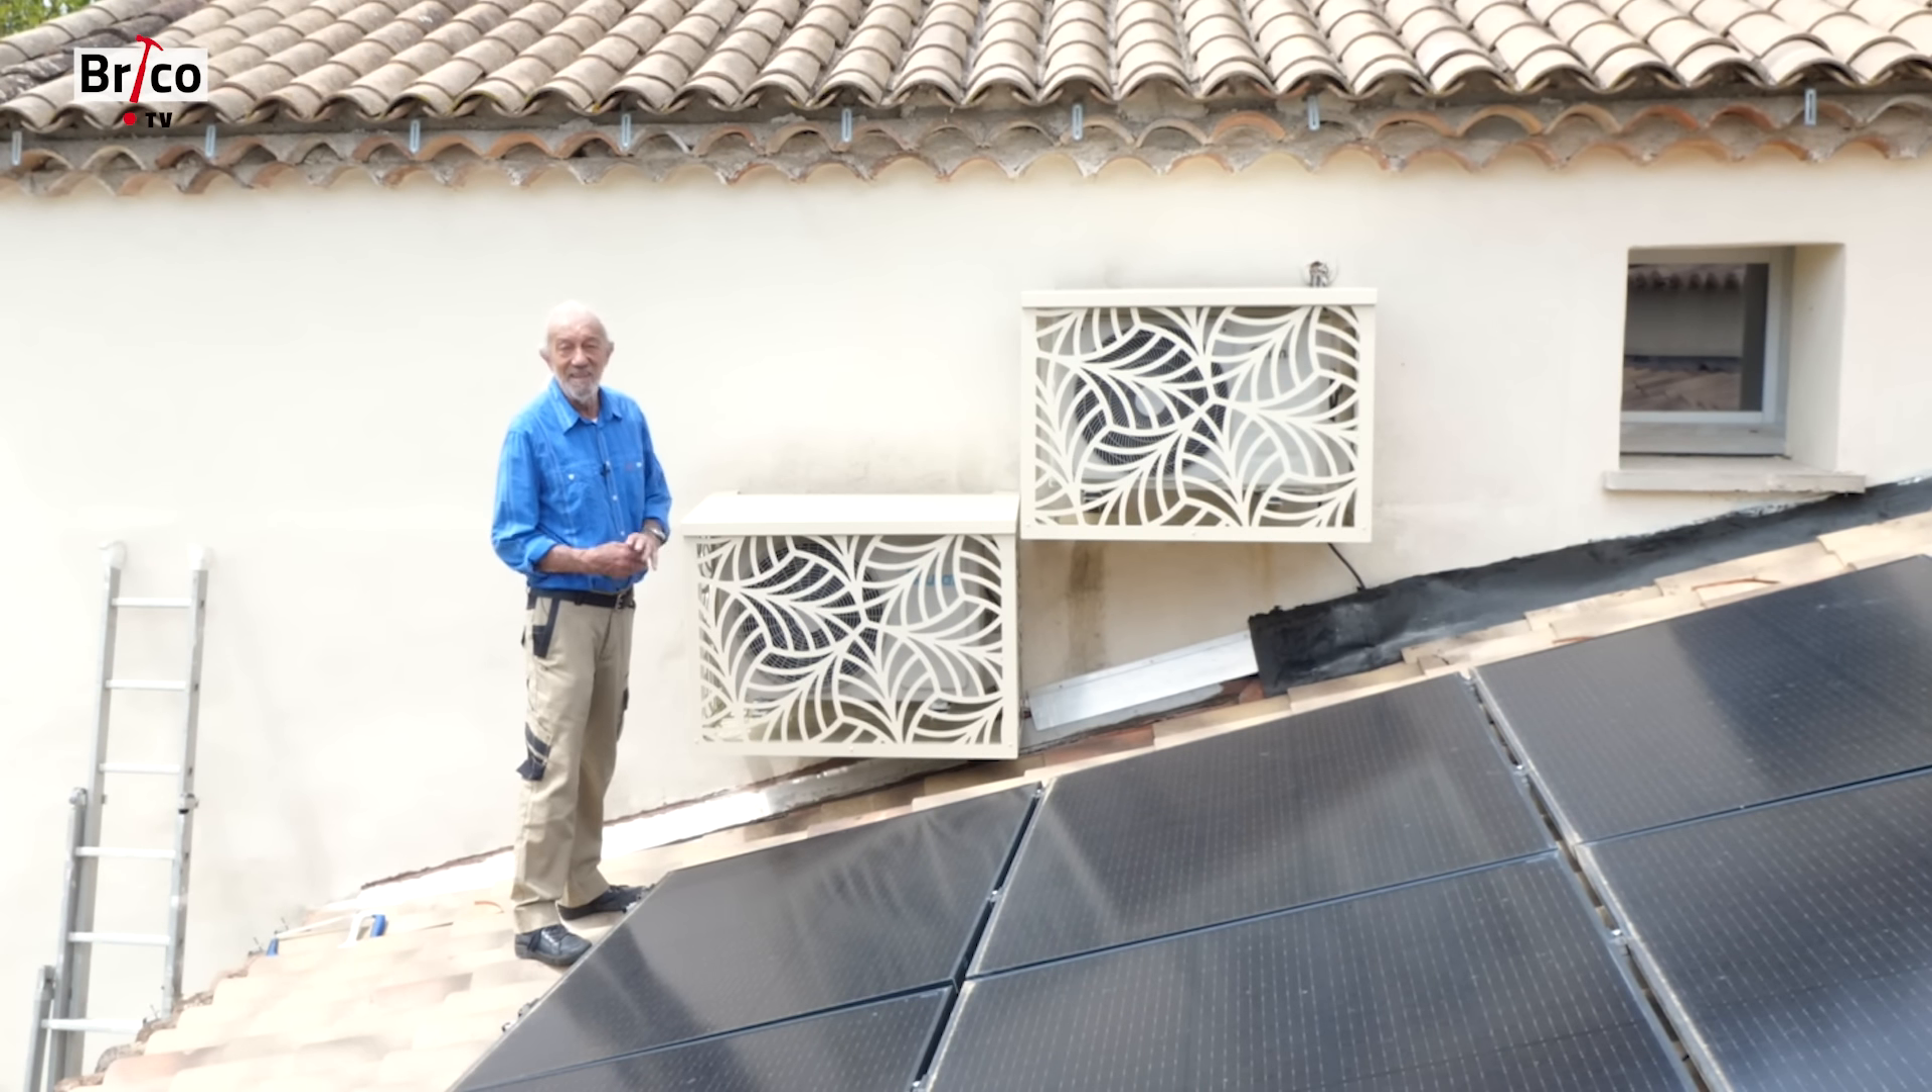Nos deux caches-clim, MyCoverUp, sont posées.